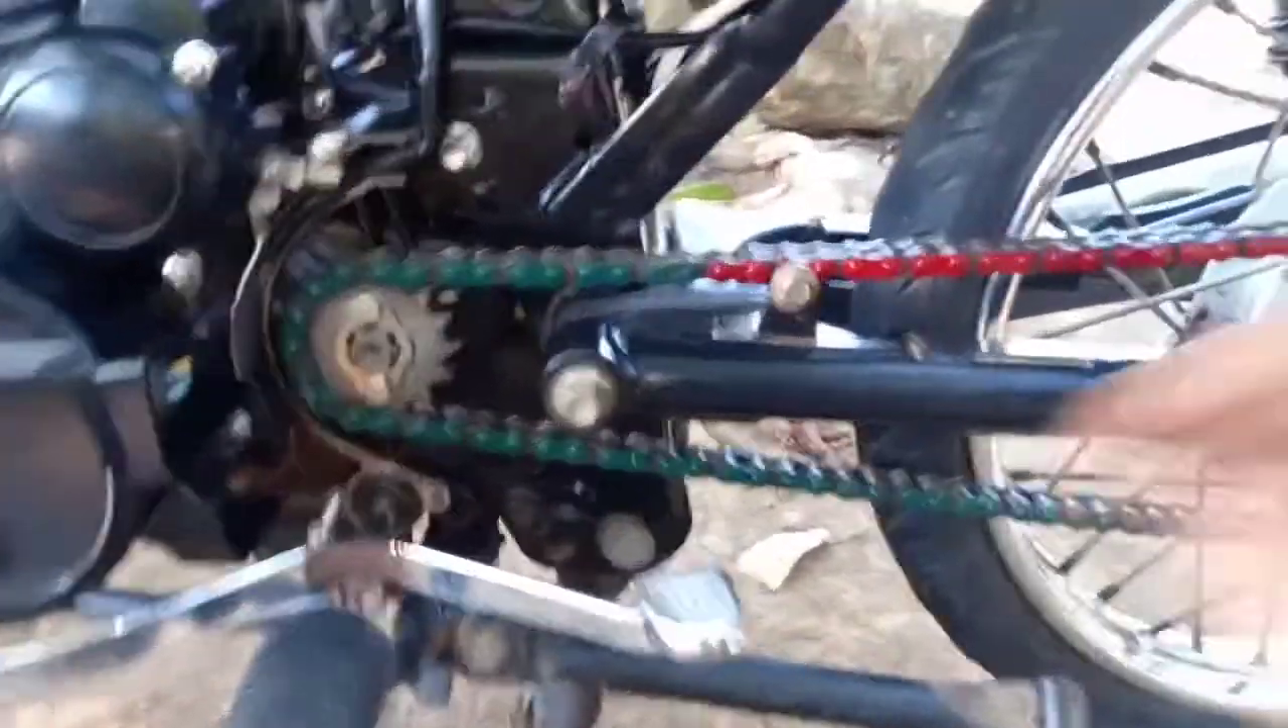Nakabit ko na yung ating Color chain Ayan Half green Half red.